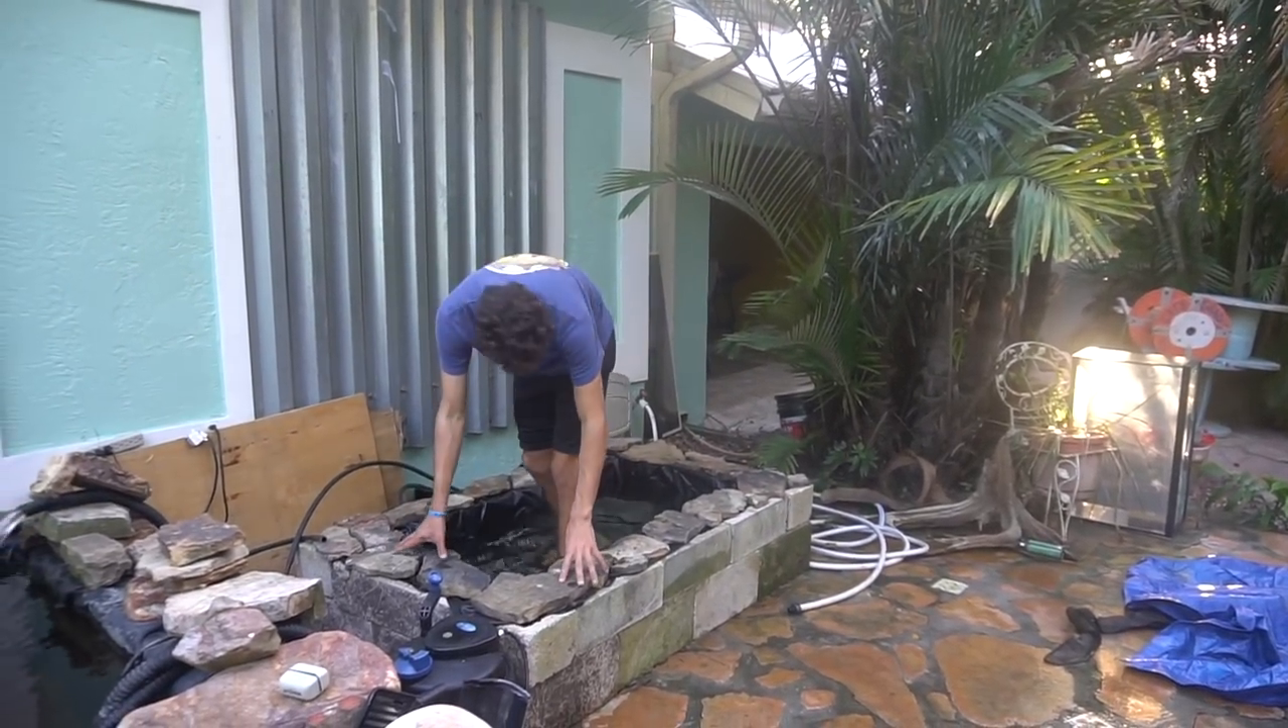We got the rocks all around the pond right now.